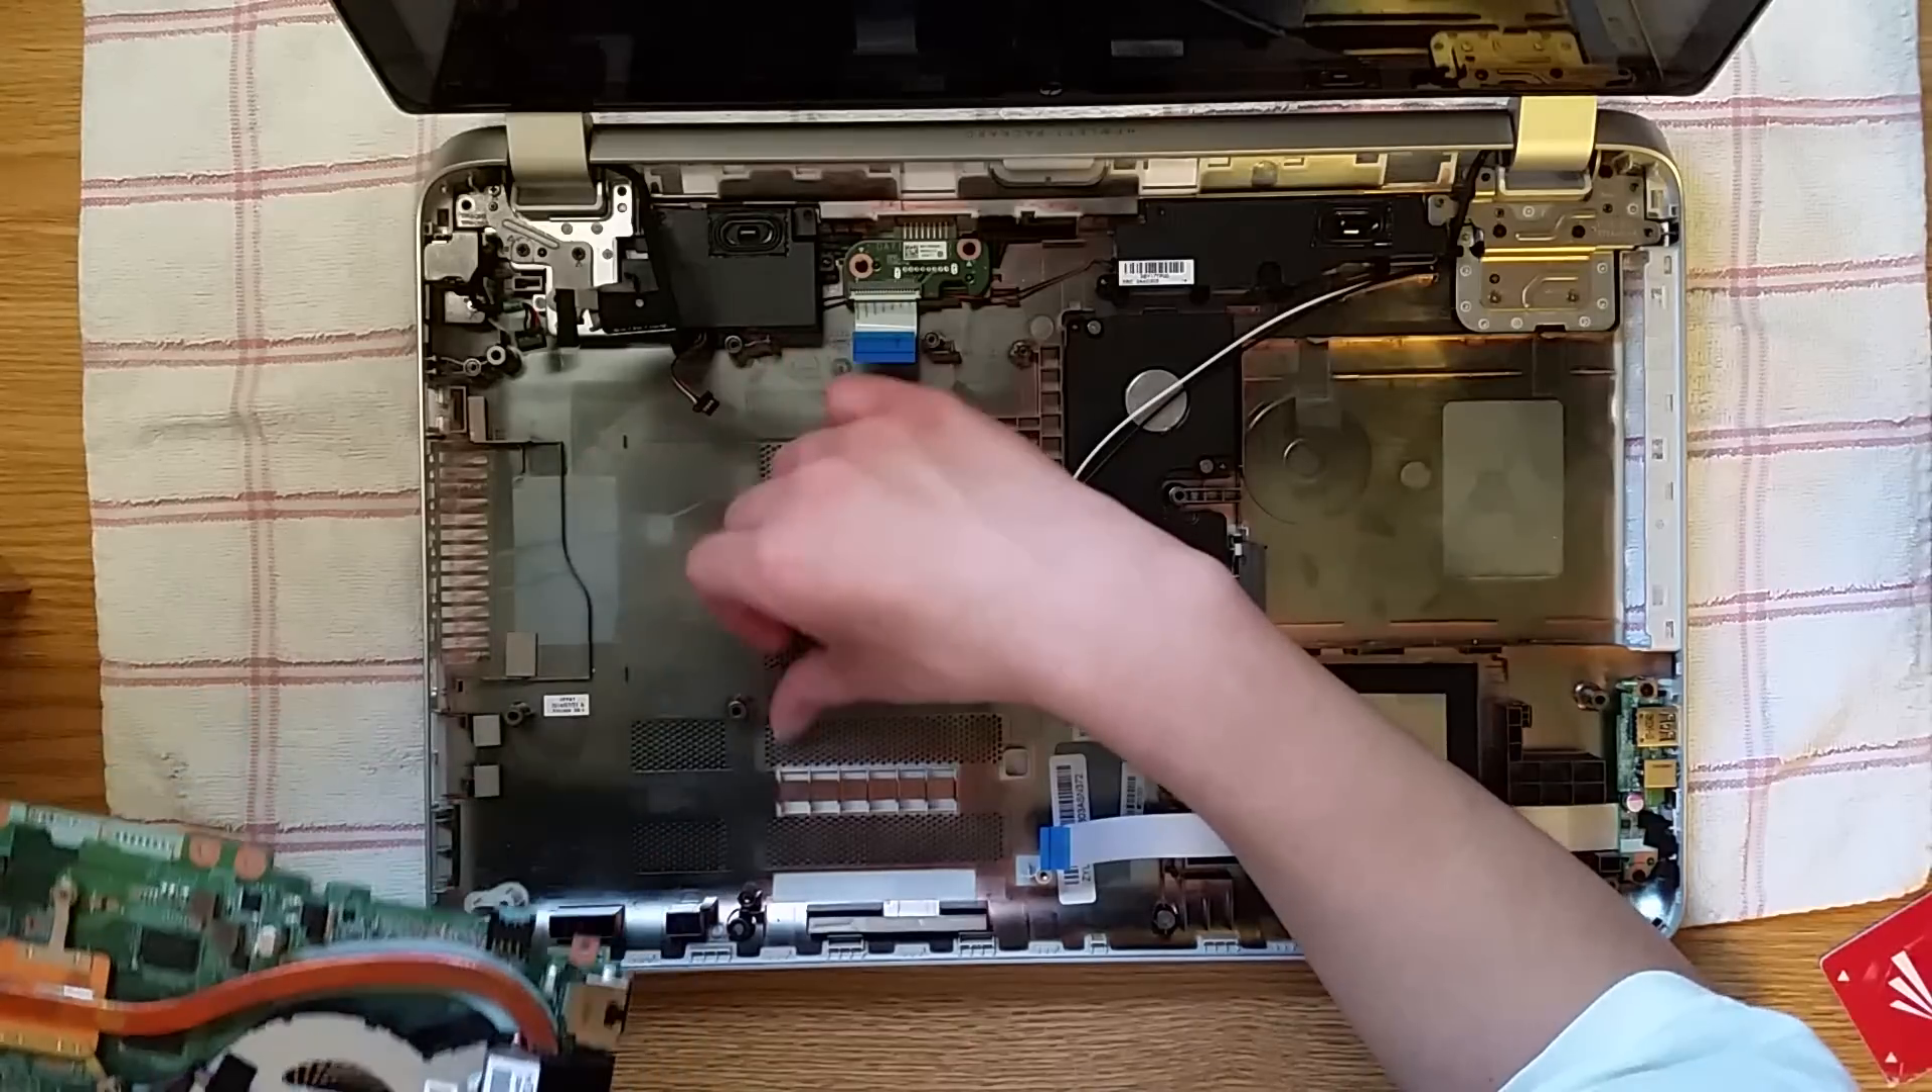So, you have your motherboard removed.